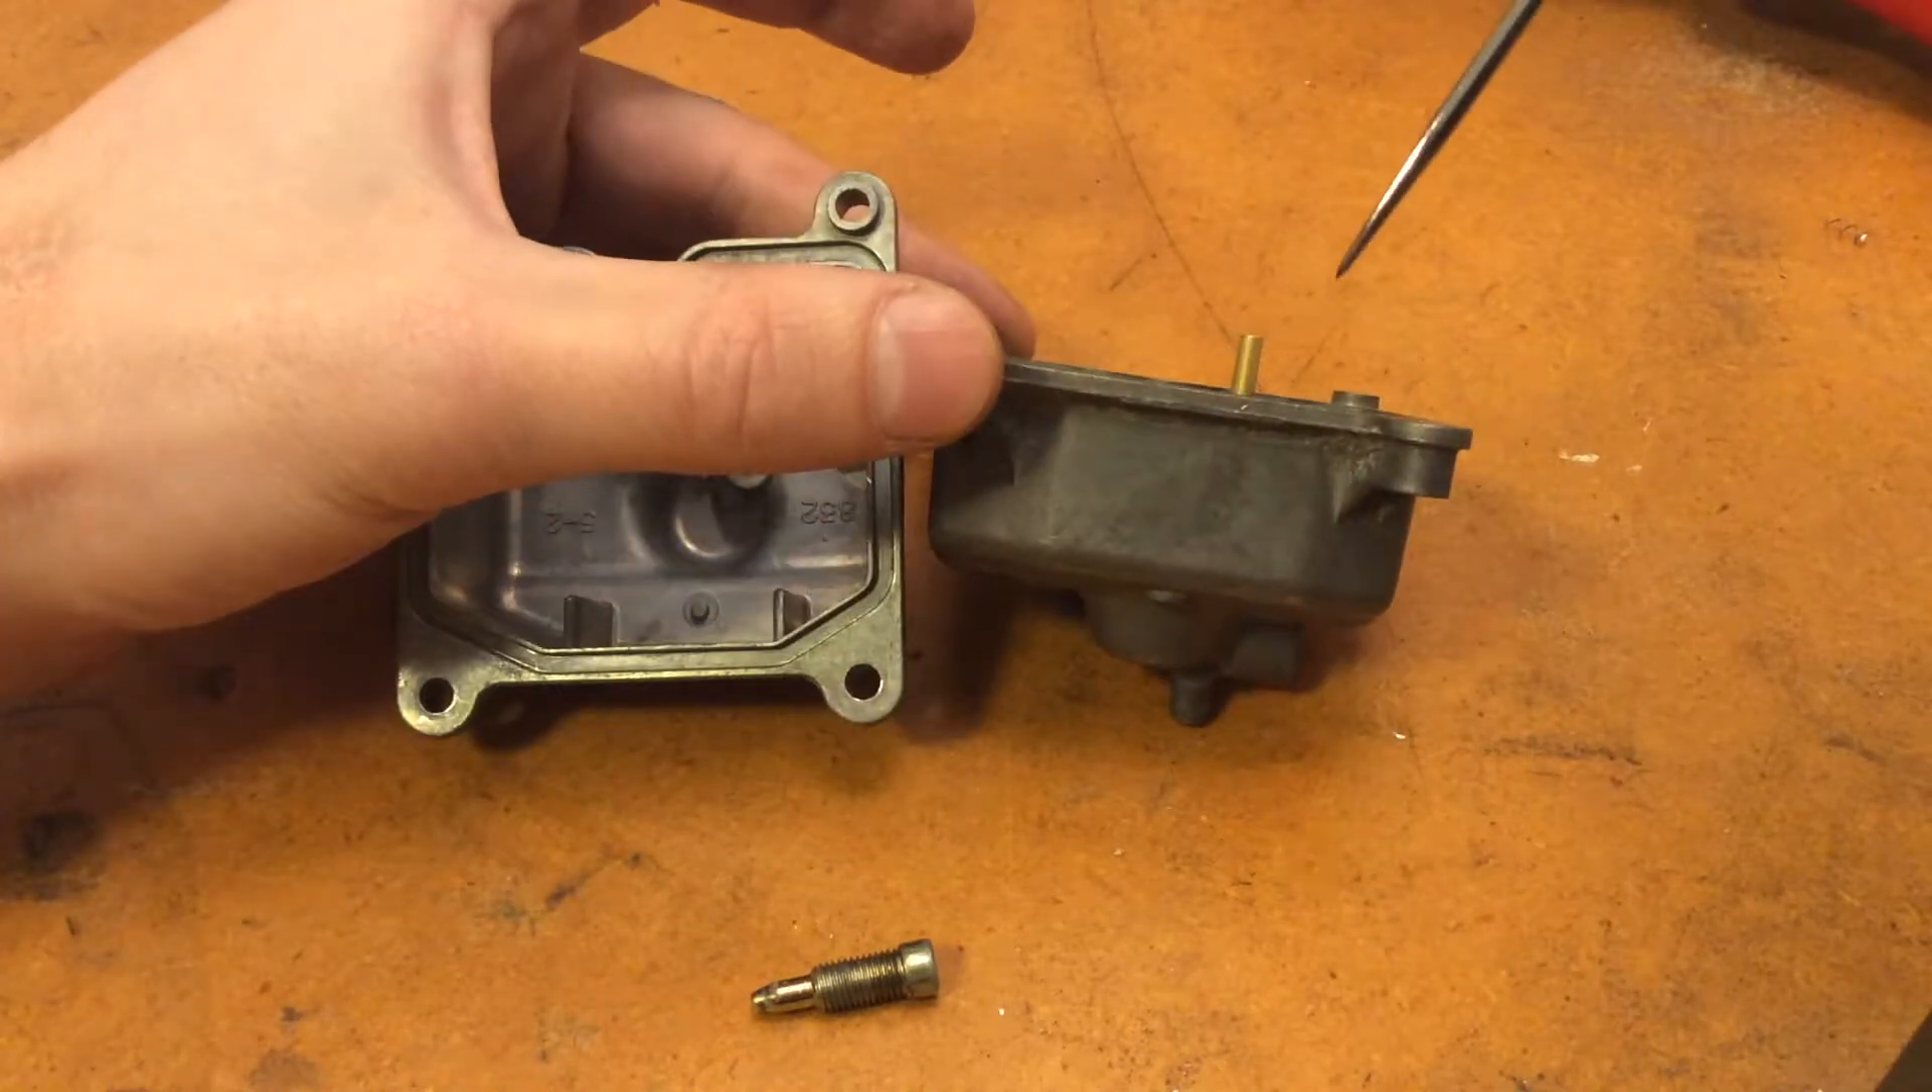And over here I've actually pressed in a brass tube. So here this tube, as you can see it goes down into the hole which I drilled out.